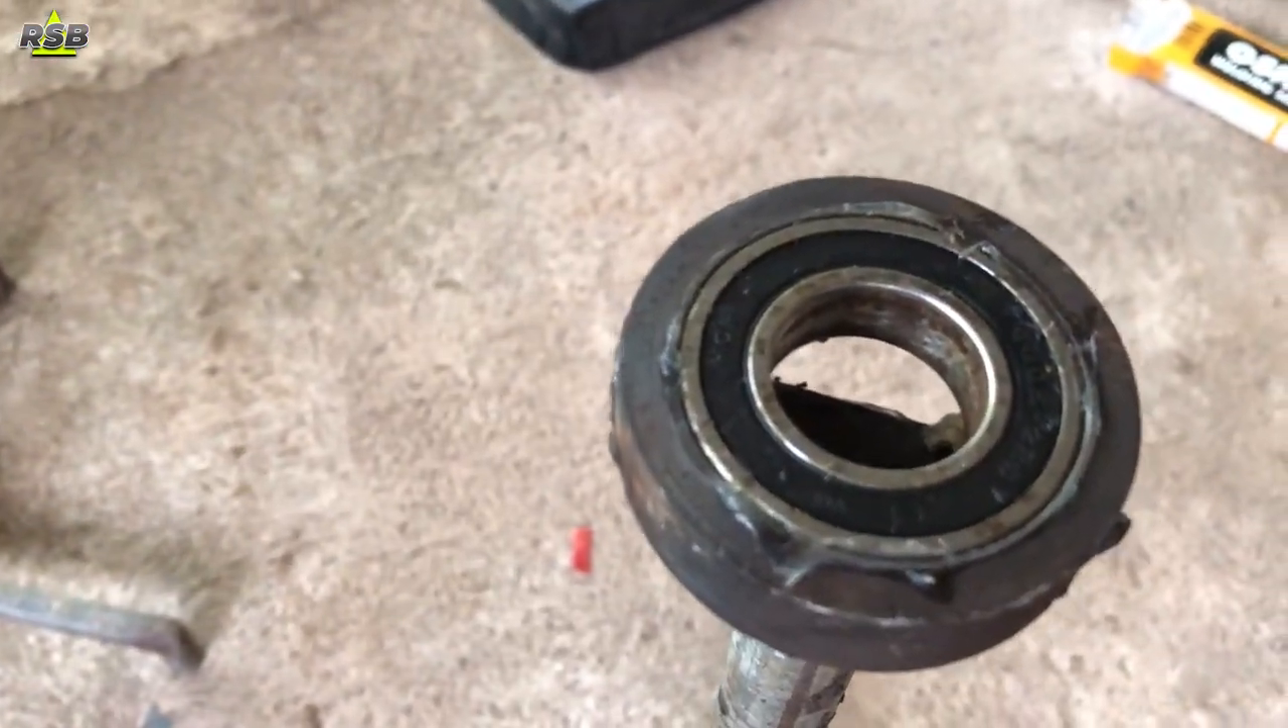So here my bearing is now totally gone inside of the cup as you guys can see.